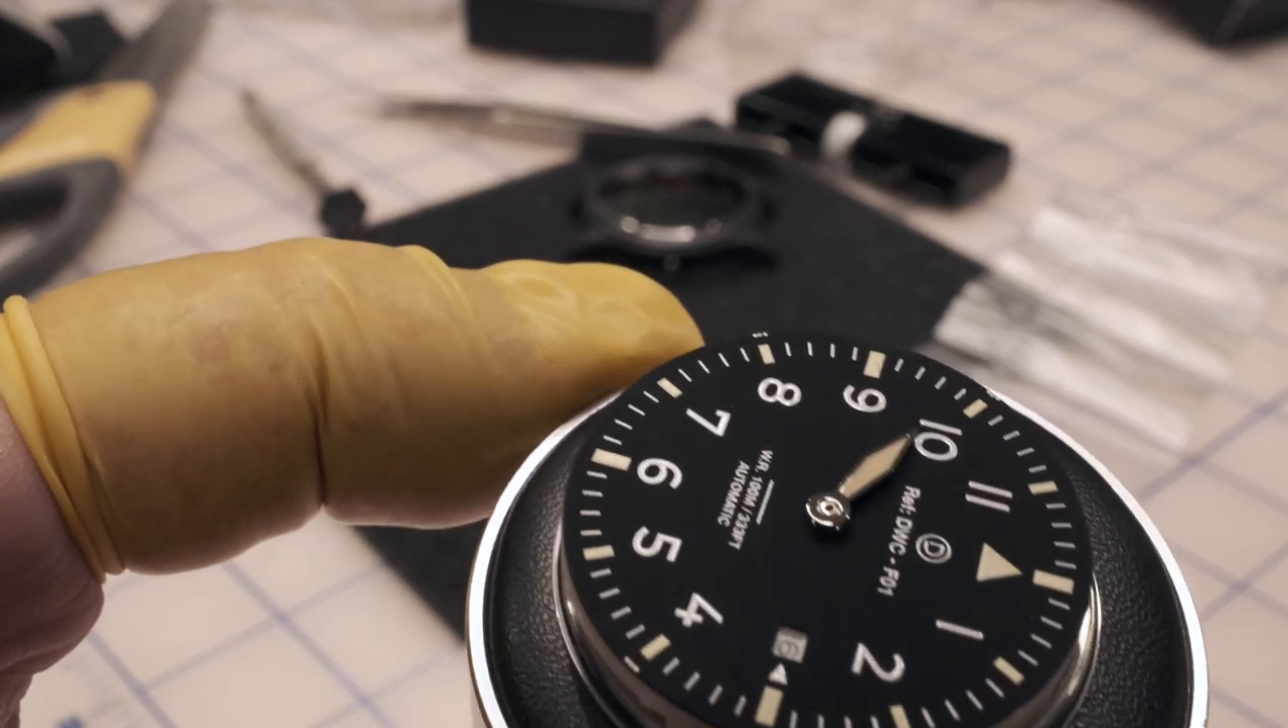Okay so i think we got the hour hand on there um need to check that but we'll do the minute hand now.